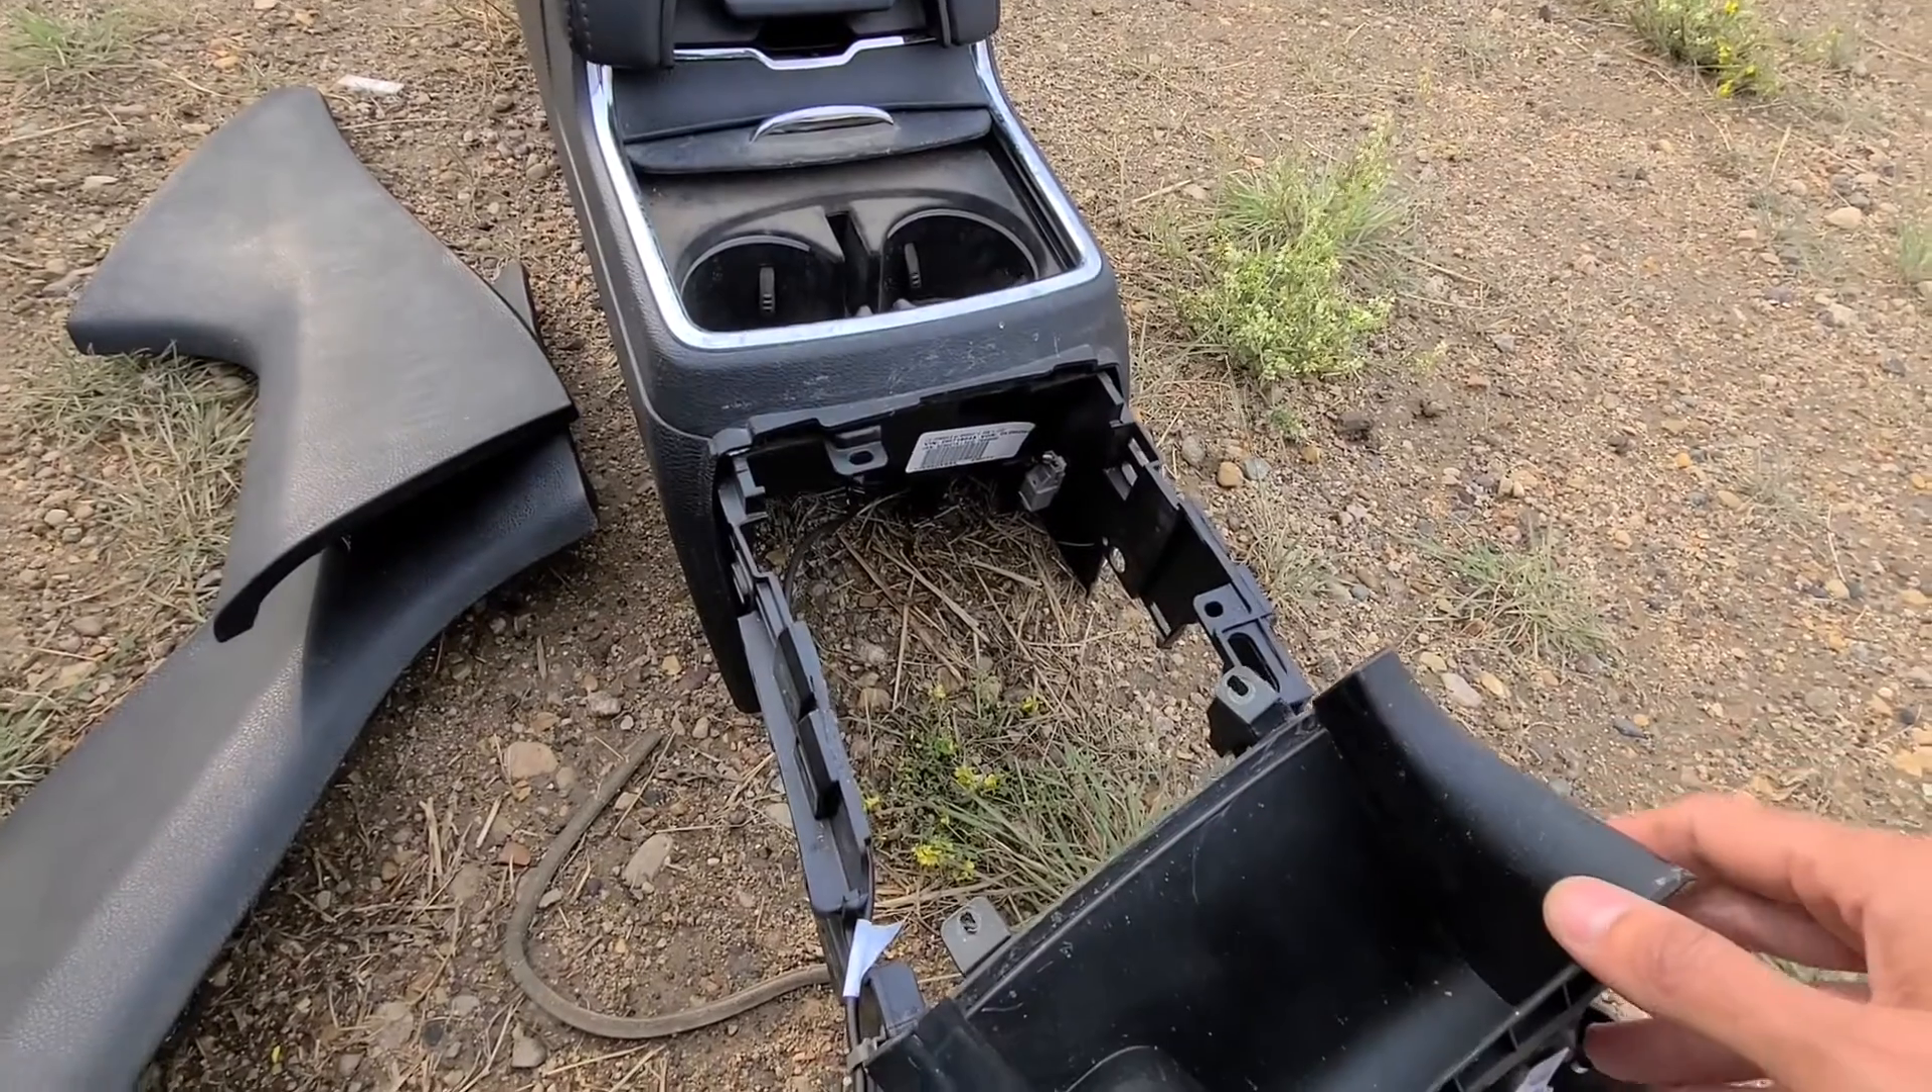So yes this video should apply to Dodge Chargers the seventh generation made from 2011 all the way up to 2019. Now this console I have all the parts pretty much except for the shifter cover which goes right here.